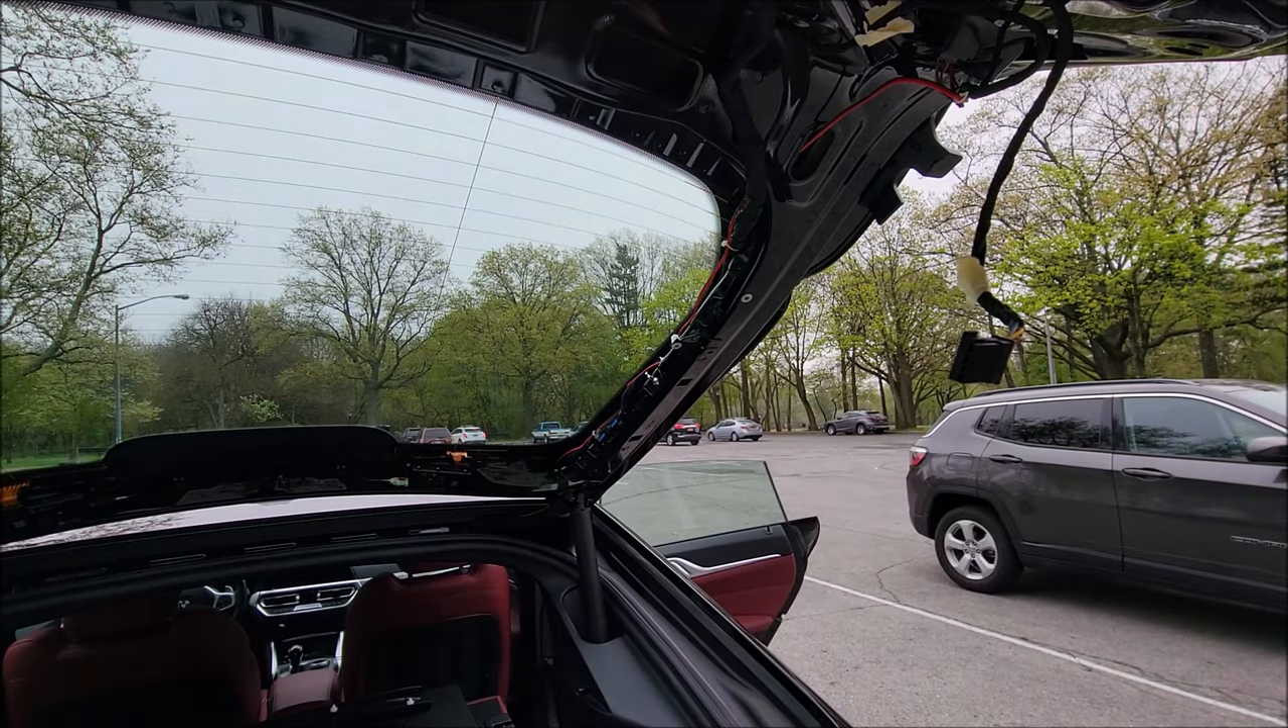Now we've actually removed all the trim pieces so that you can get to all the cabling and wiring.